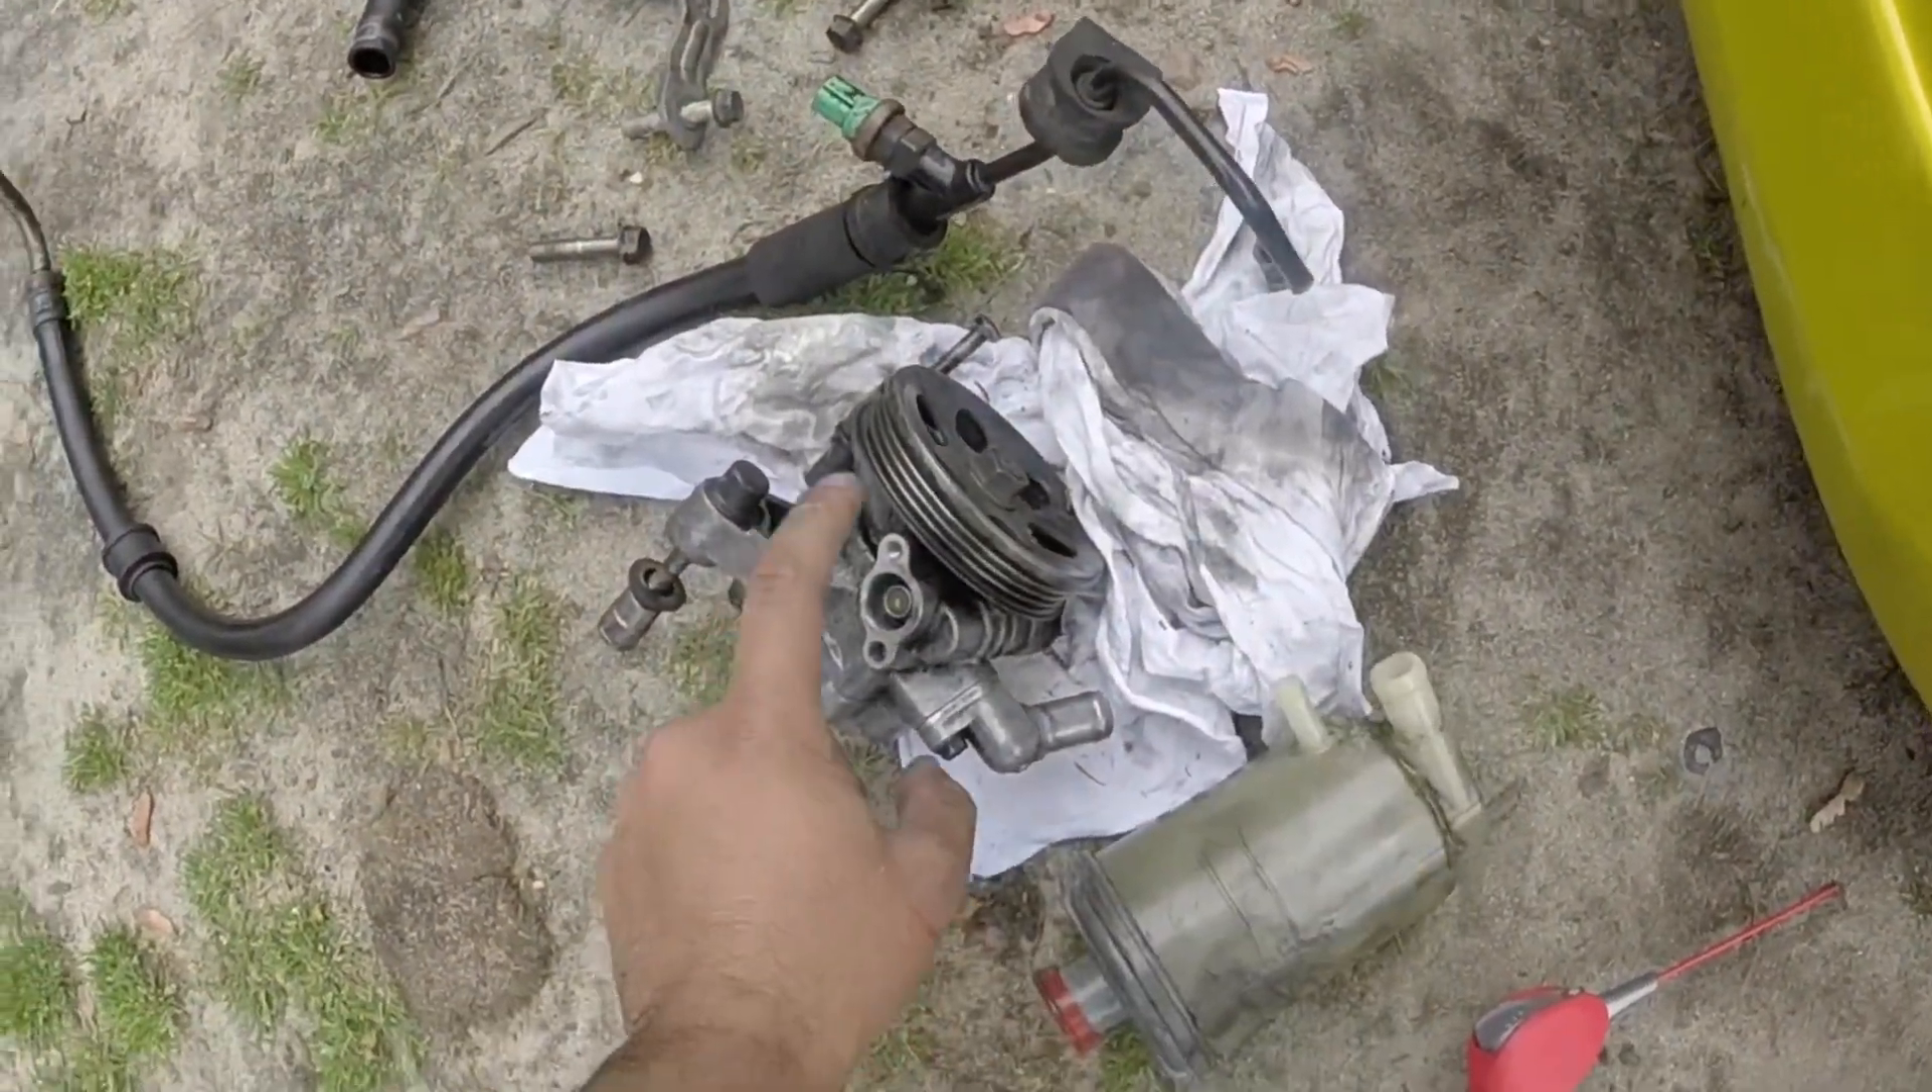All right so right now pretty much I just got all the stock power steering stuff out which is right here.